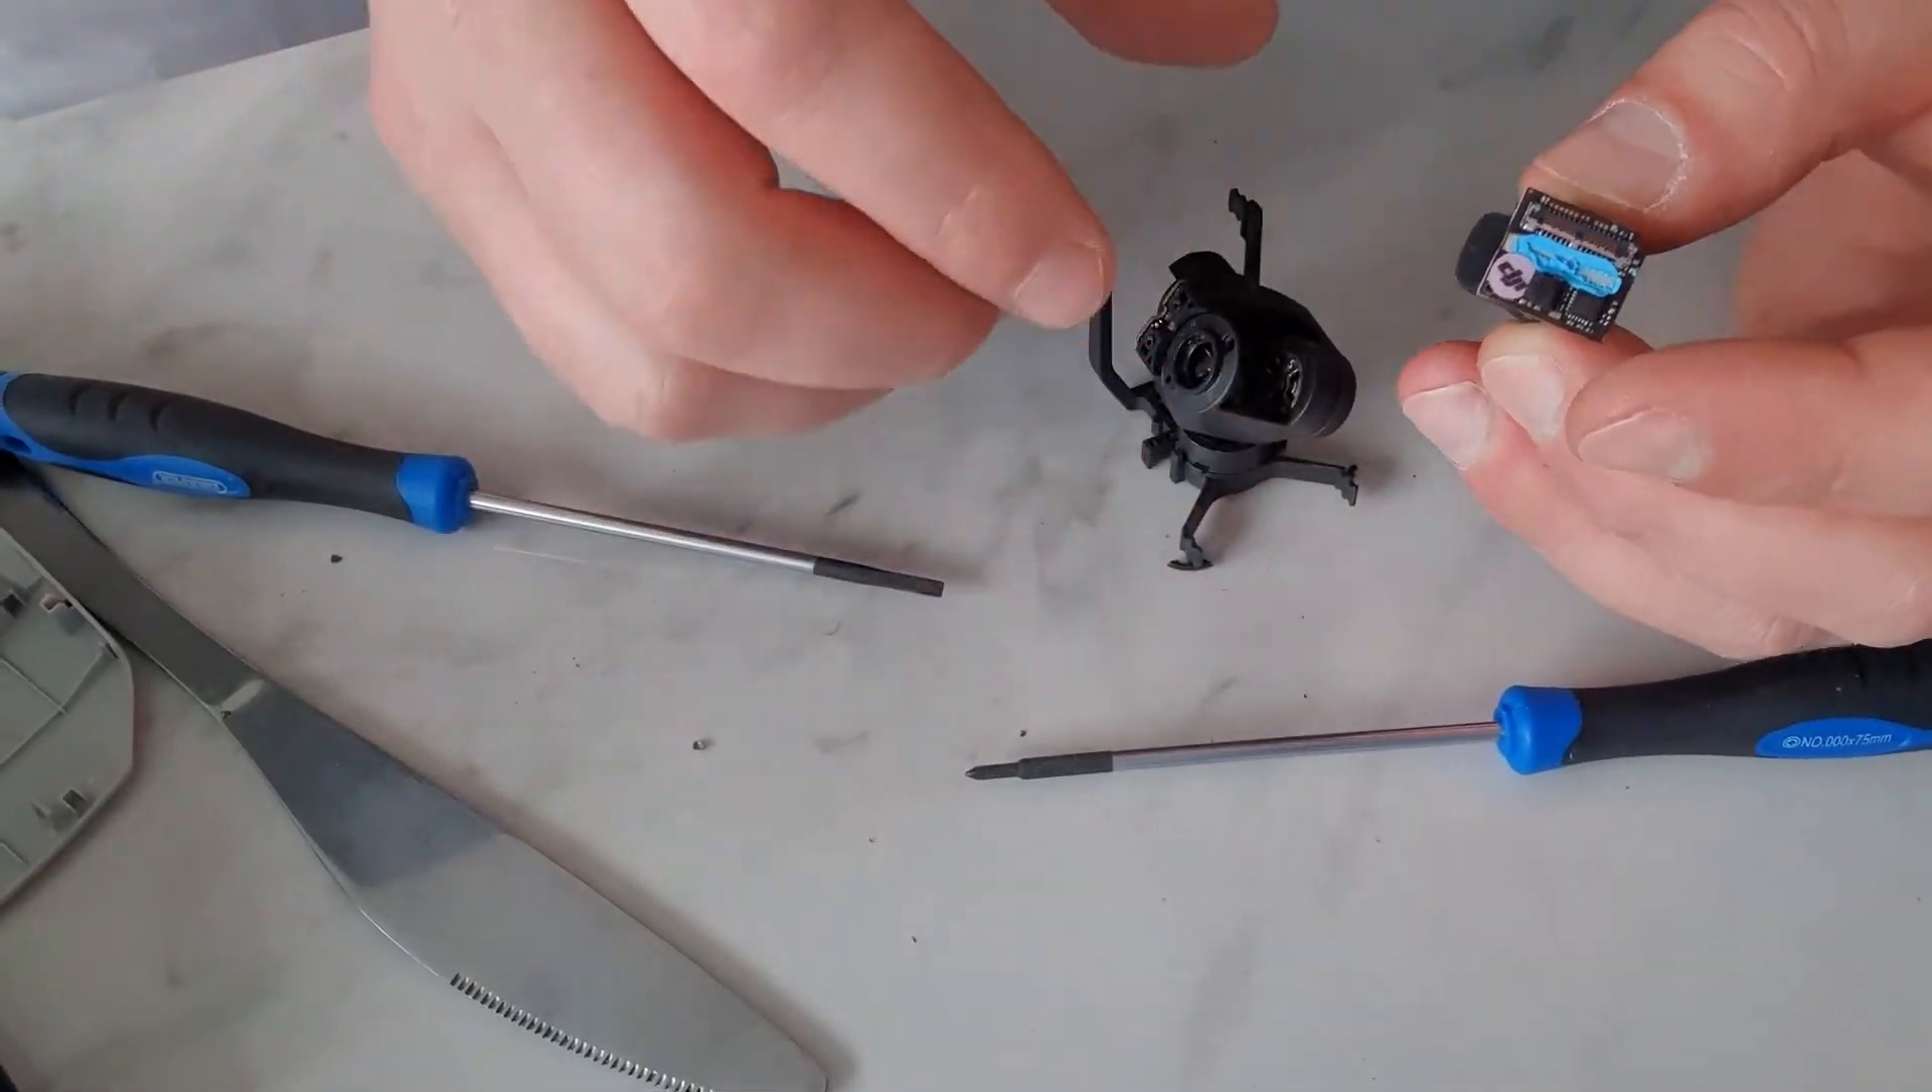Okay, so there's the DJI camera separated from the broken gimbal.